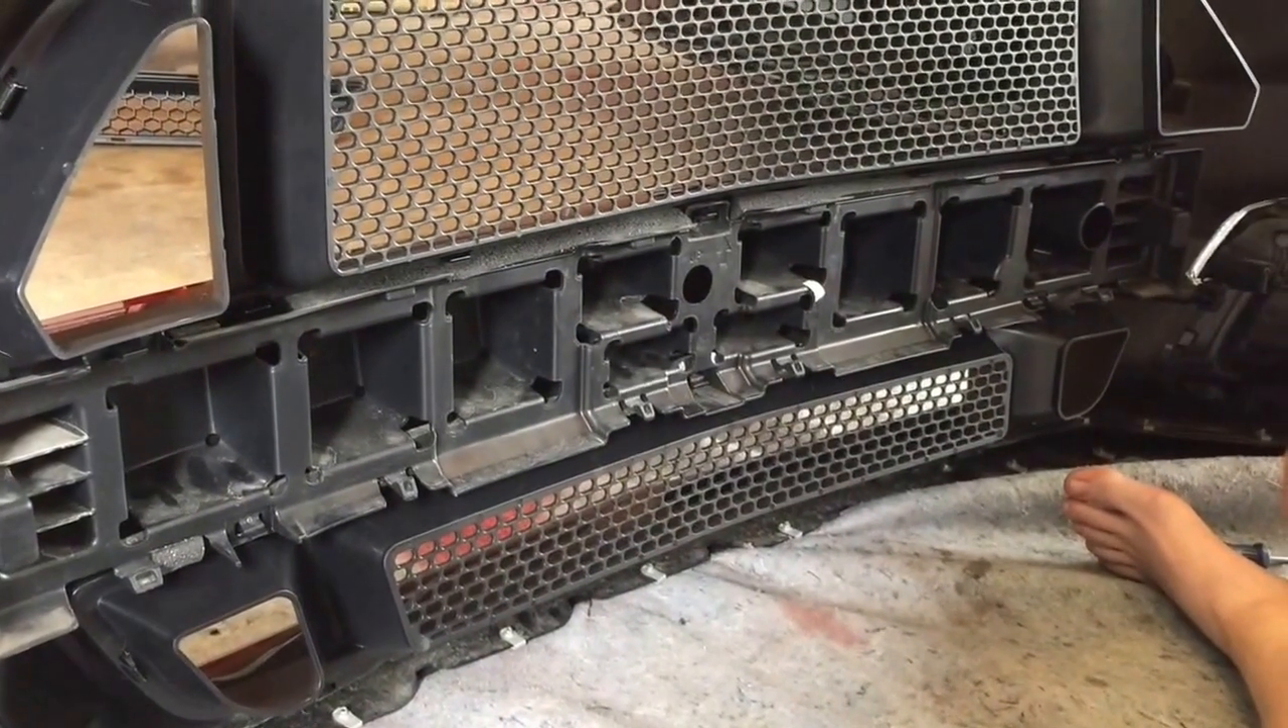The install of the grill is now done.